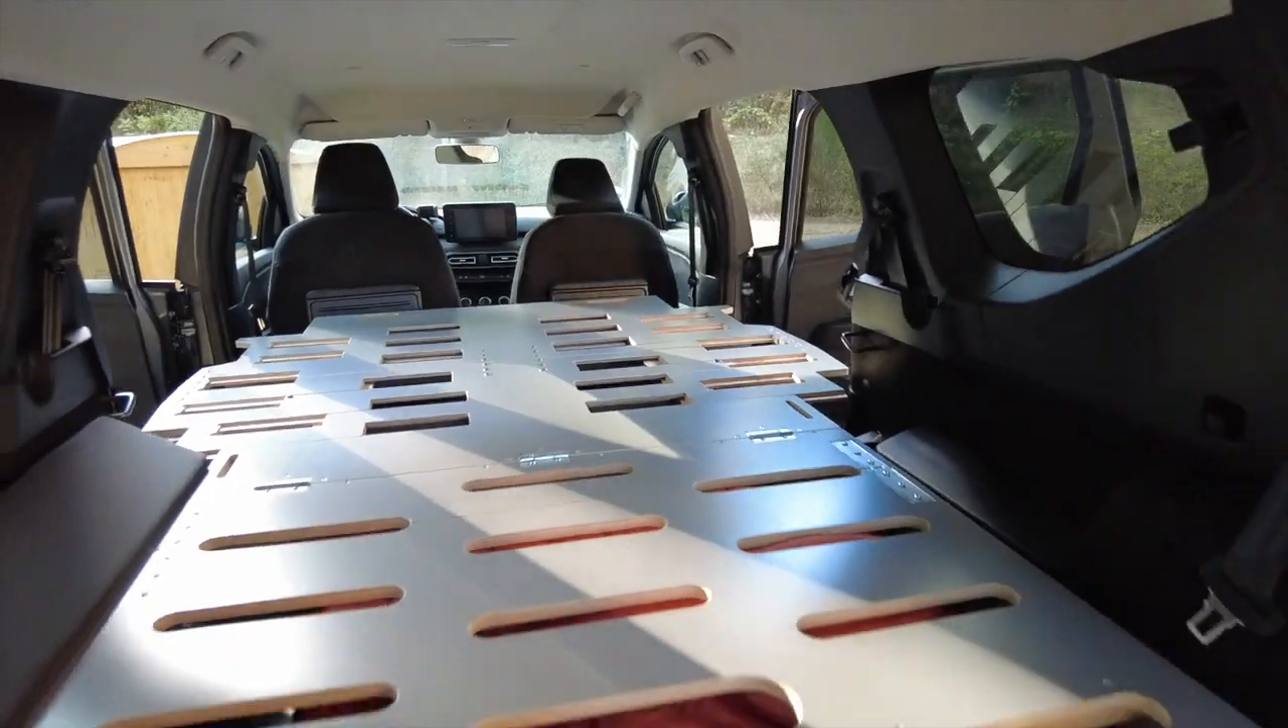Là j'ai mon sommier qui est placé j'ai plus qu'à mettre le matelas.